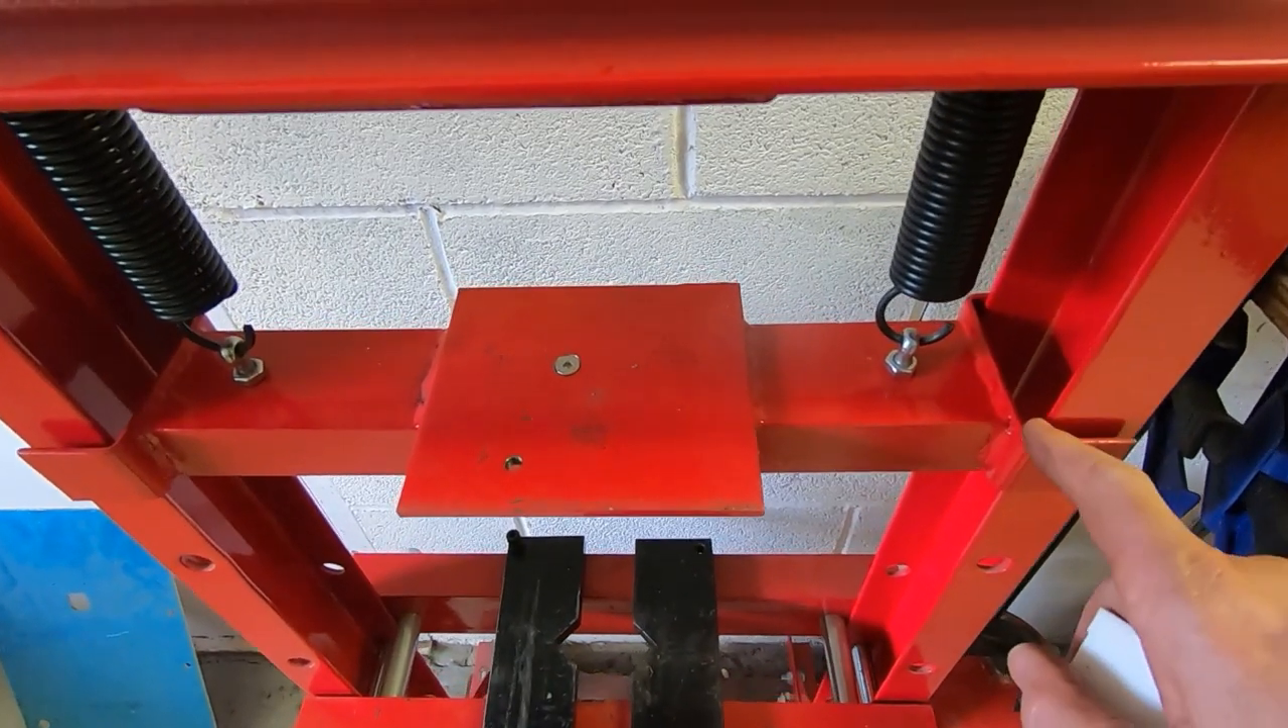That's the cross piece refitted to the press.